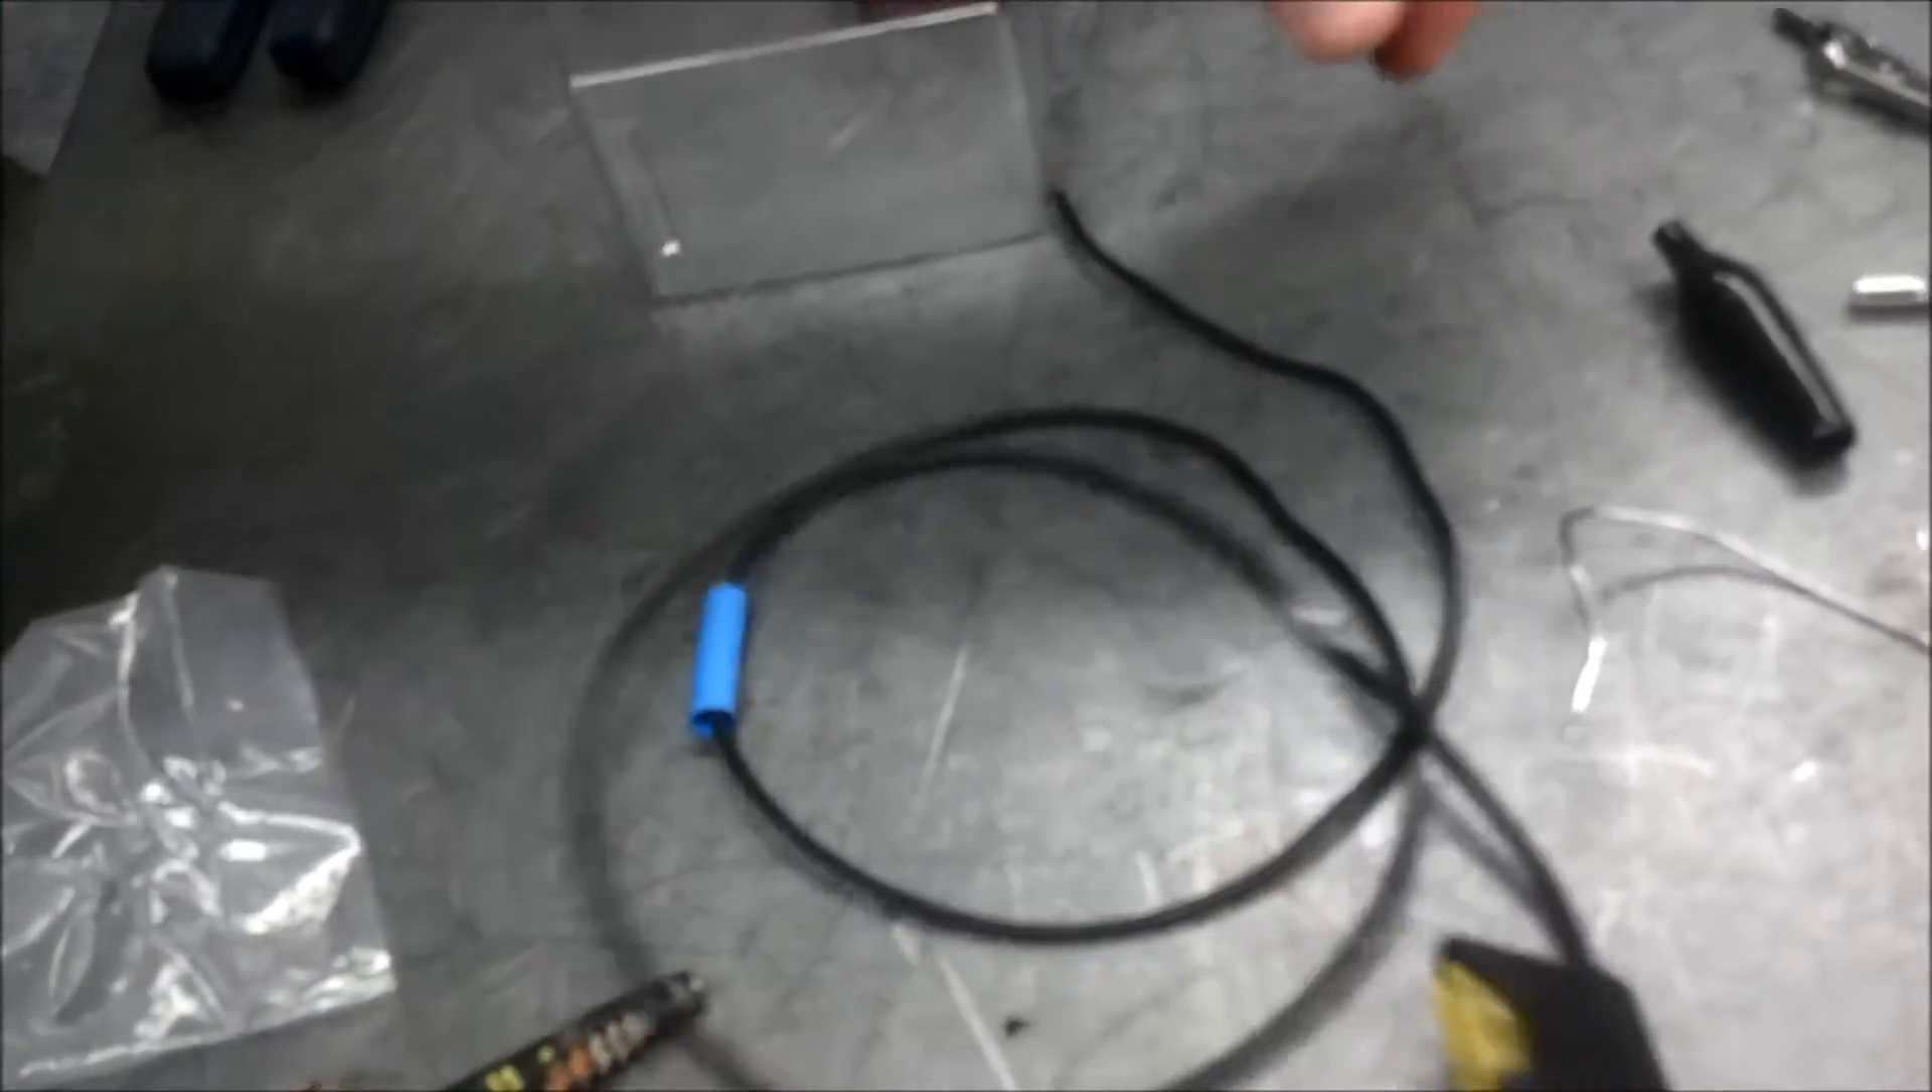We've got this heat shrink on here.